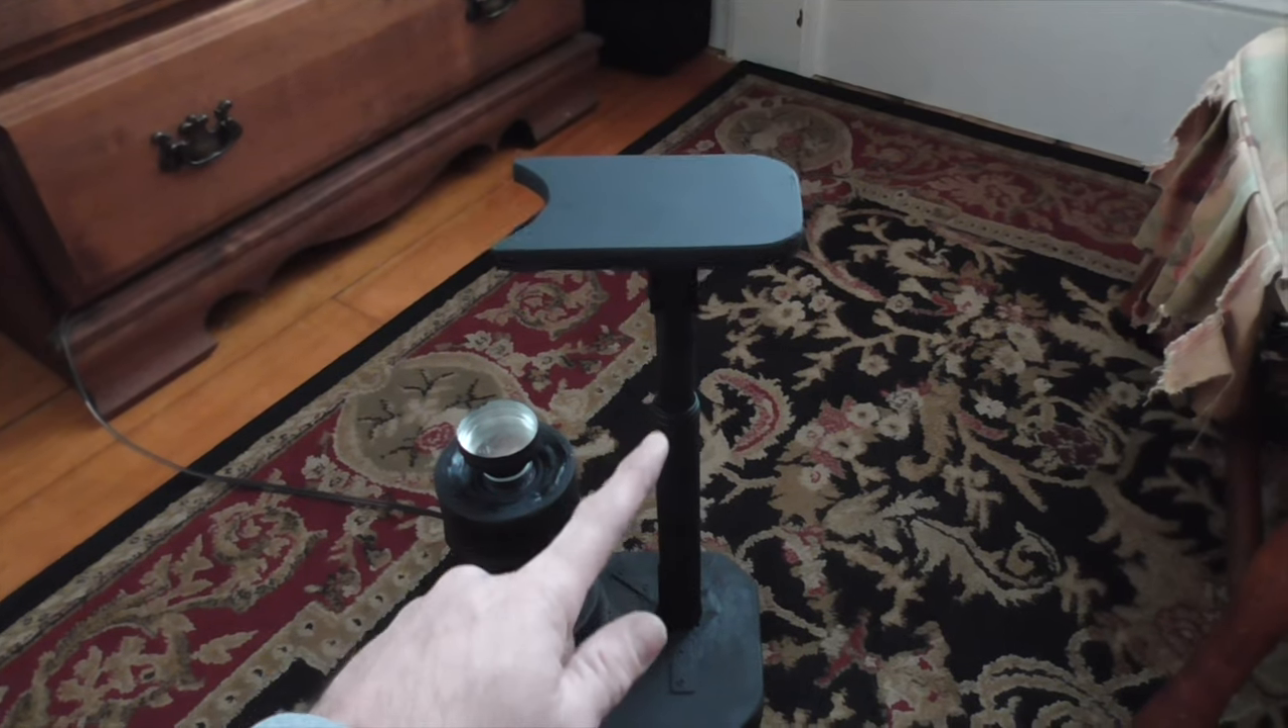We've got the platform attached to the PVC tubing inside of the other PVC tubing so that we can just raise and lower that.